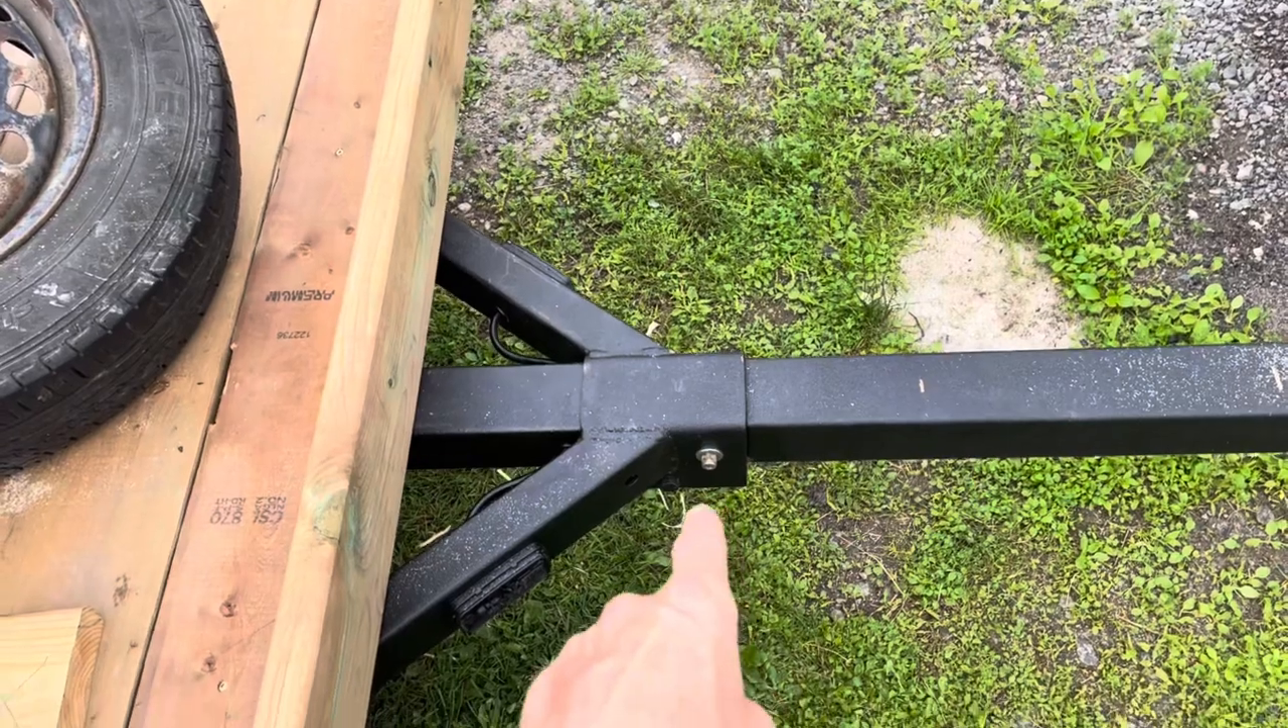And i drilled the hole here and put a bolt through.